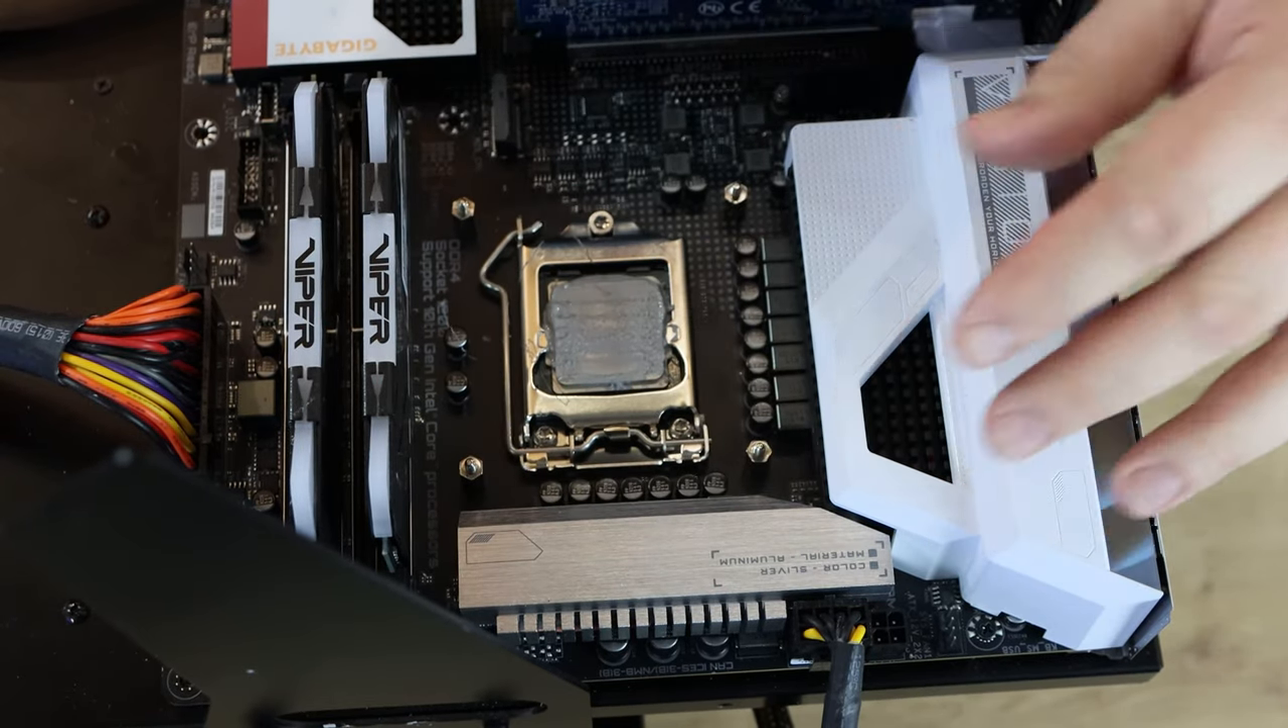Obviously we've already removed the cooler.